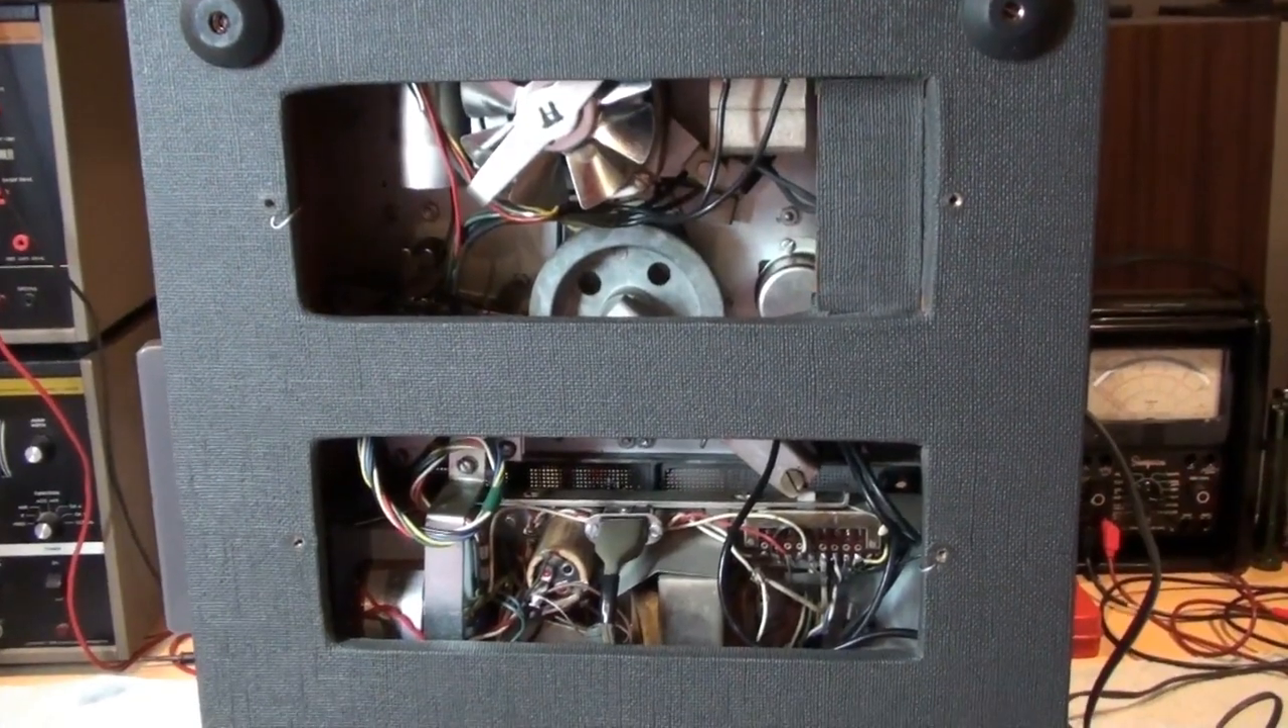Here's a look at the rear of the machine with the access panels removed.